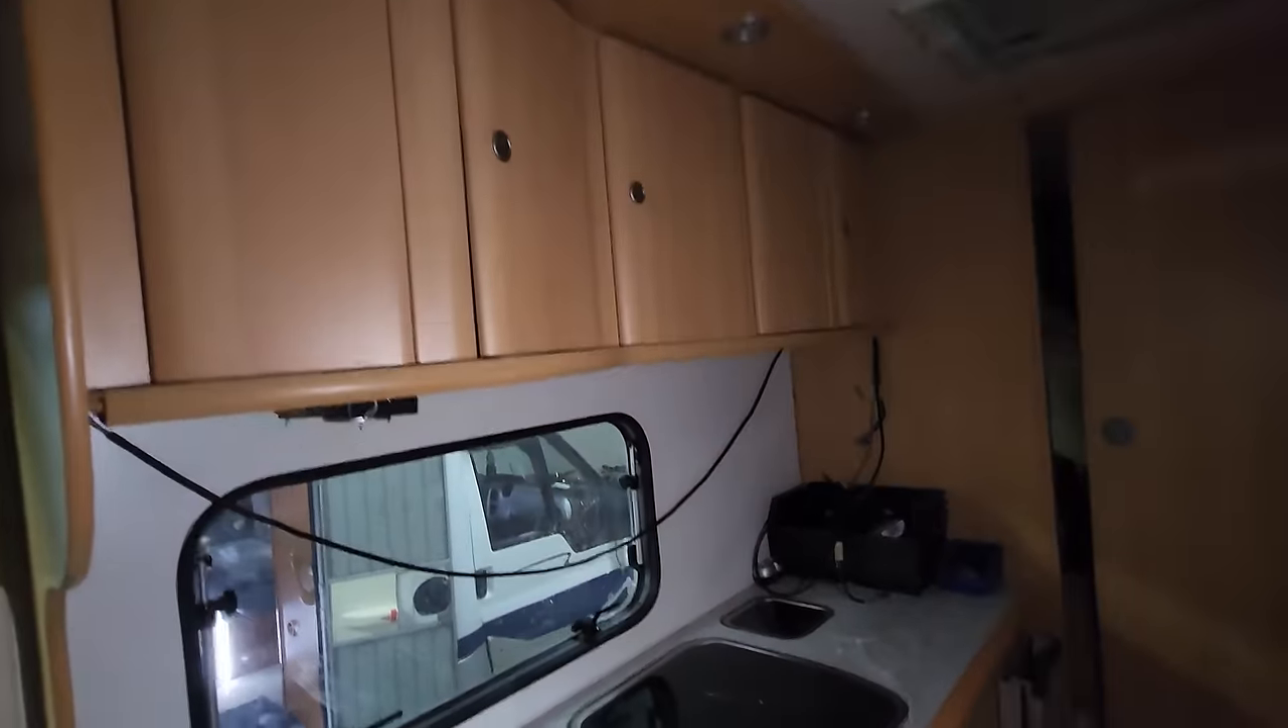Tu już są, jak widzicie Założone szafki kuchenne.